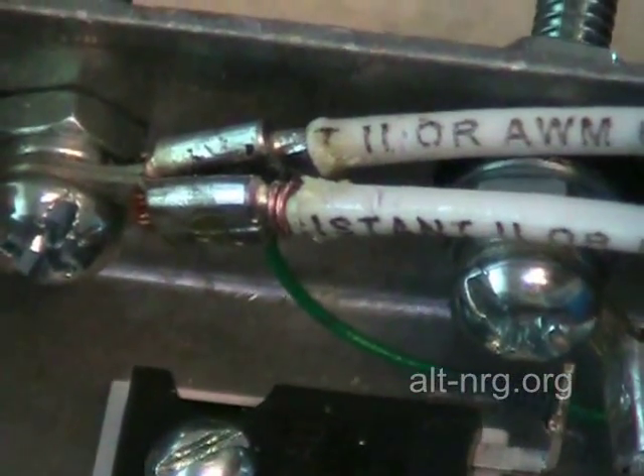So, there's the wire wrapped around the exposed section of the 14 gauge R12.